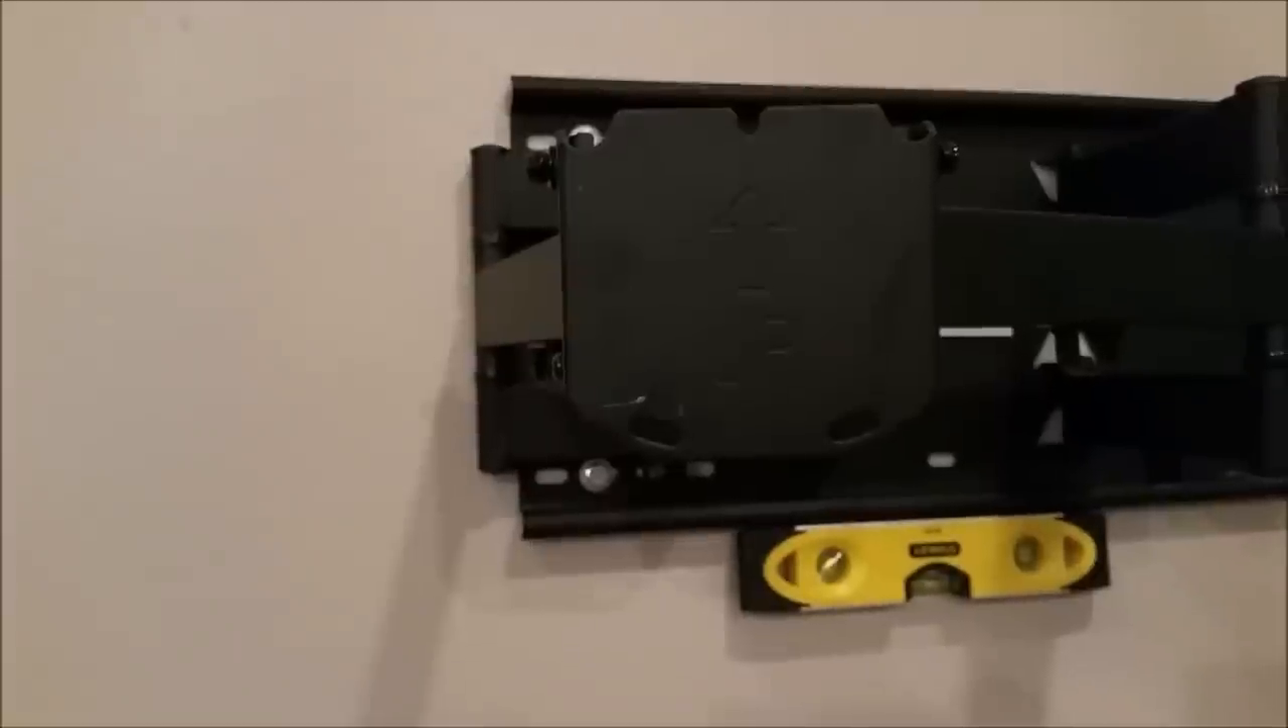So that's good news. Okay. So the bracket is now mounted.